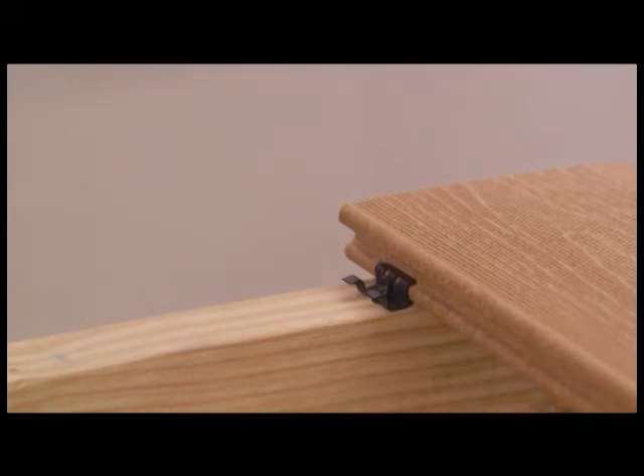Notice how the bottom of the clip sits firmly against the joist.